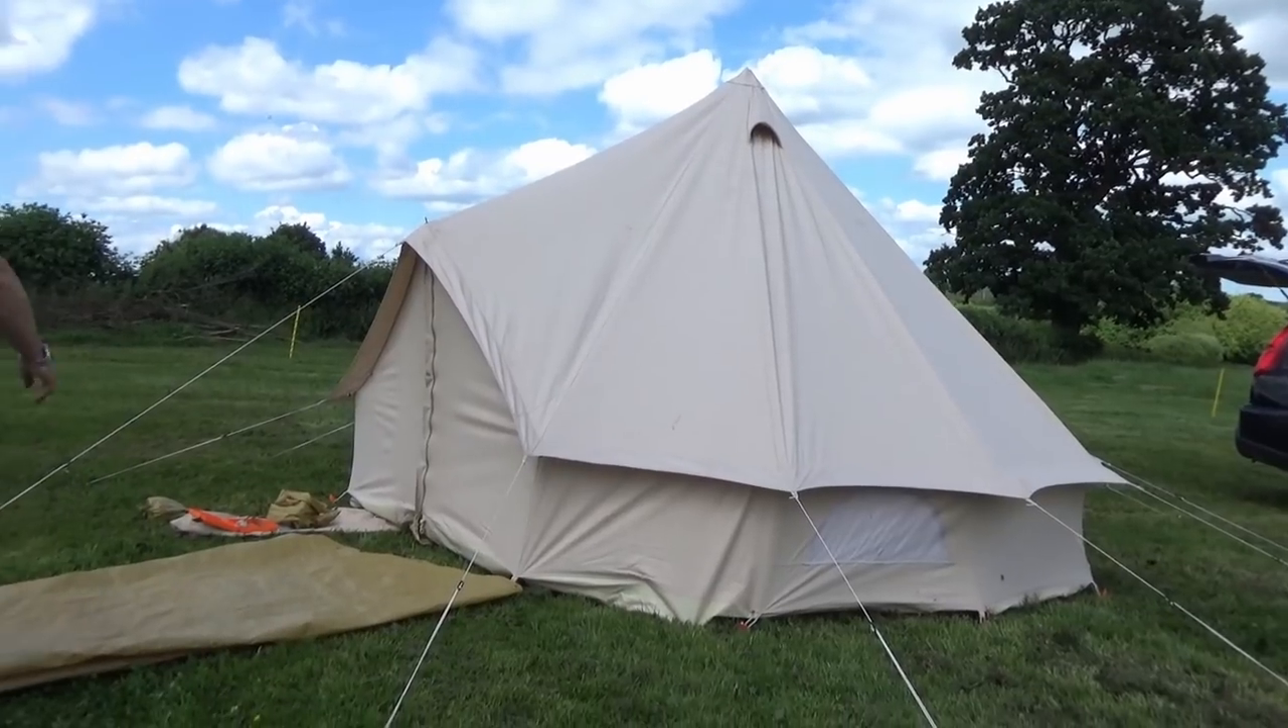Cool and there we have it one bell tent set up.